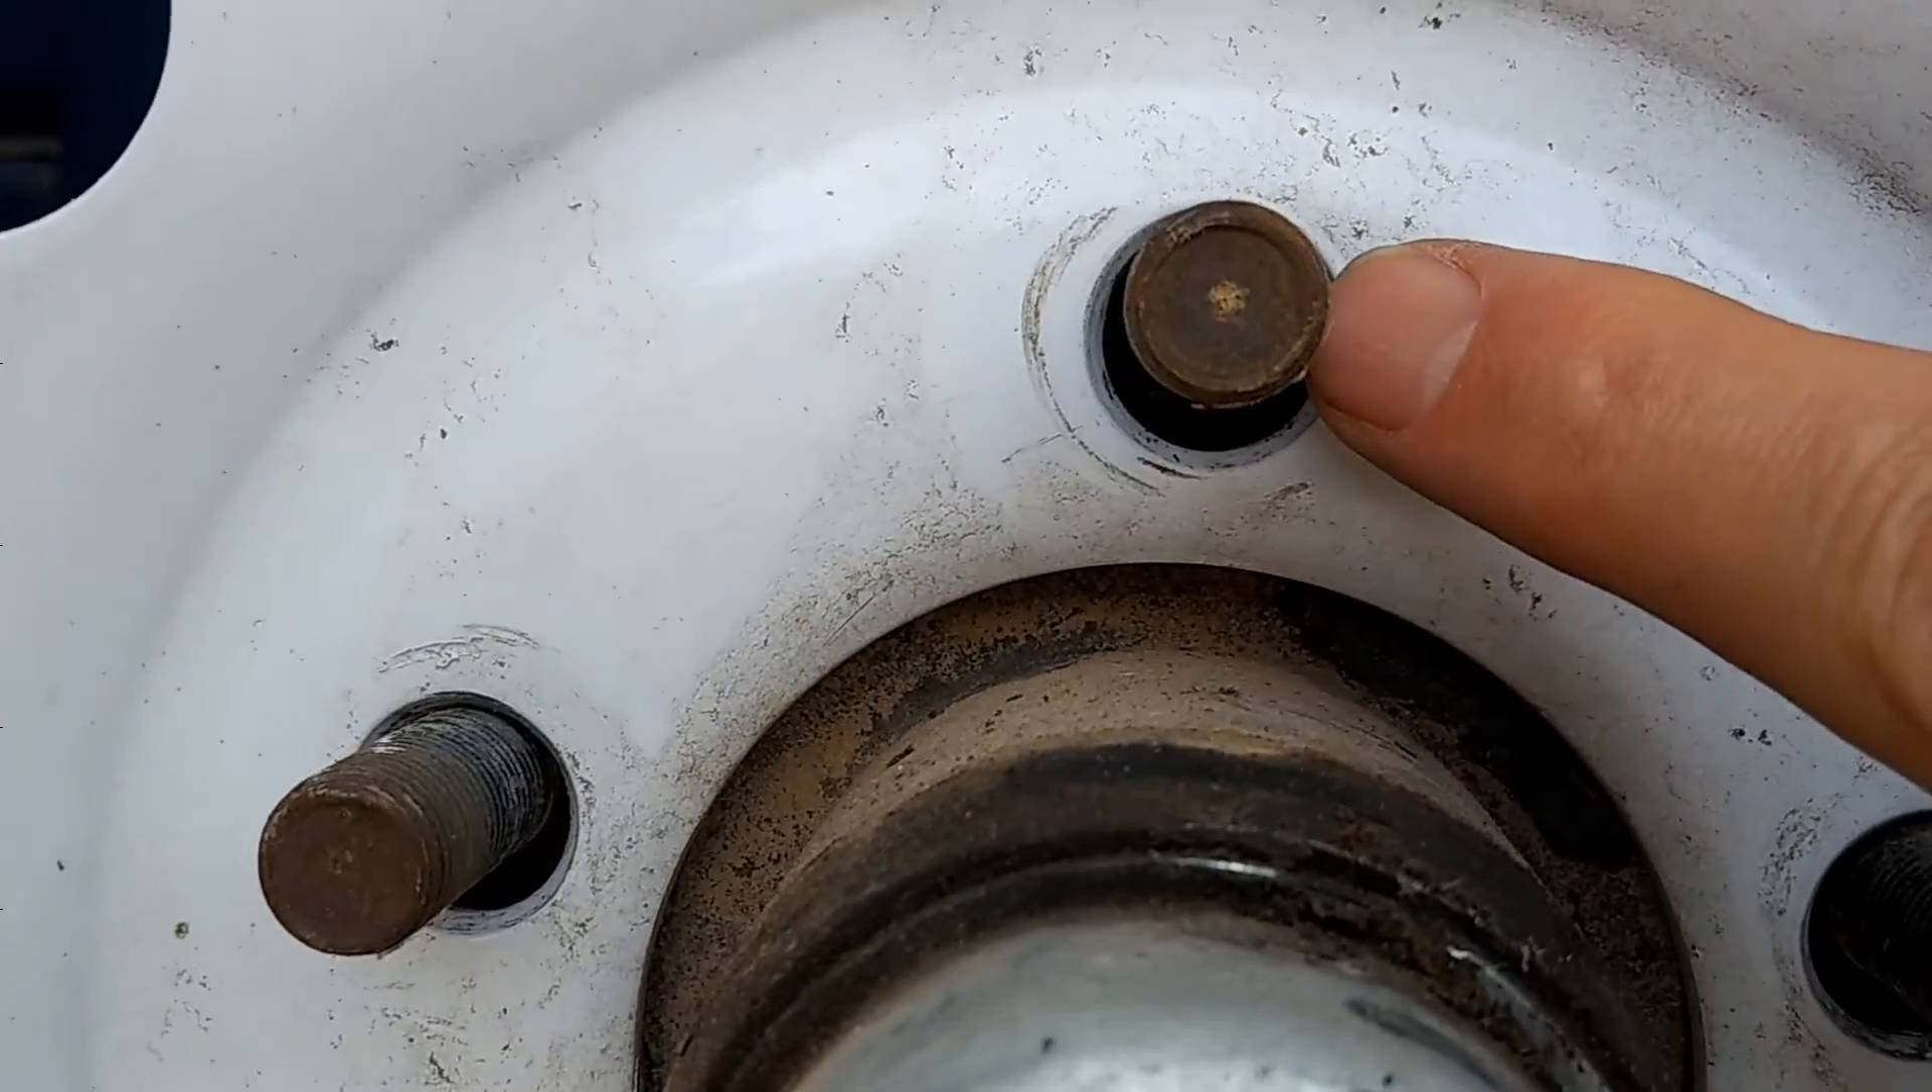Now if you look at this real close, you can see that that stud has more space underneath than it does on top, because it's actually resting on top.